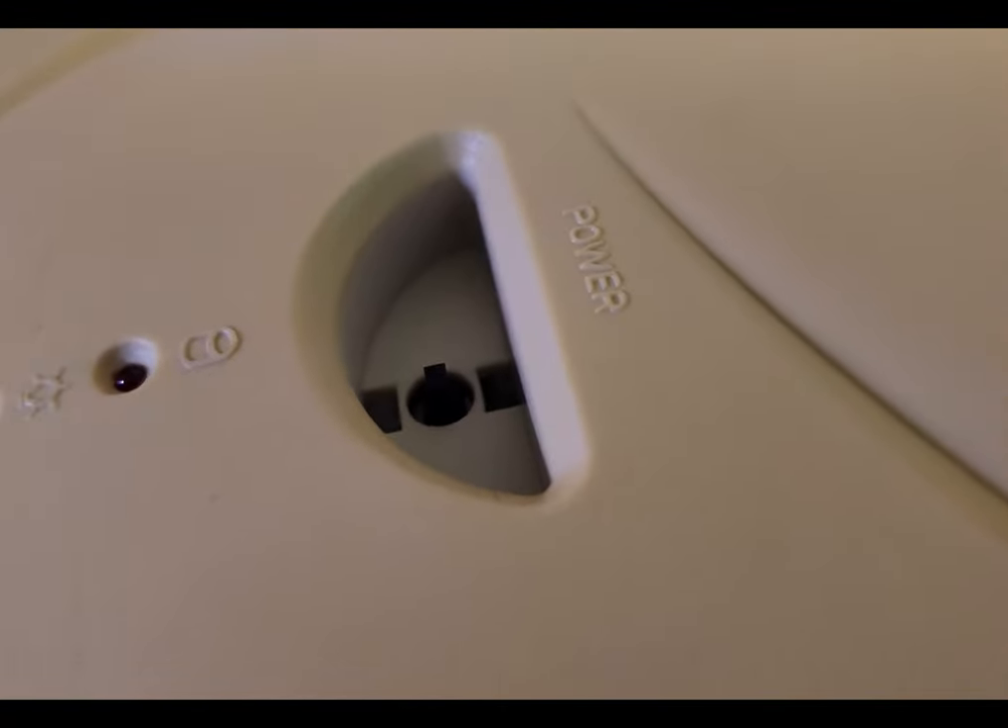The buttons were also fairly stuck so I did remove them.